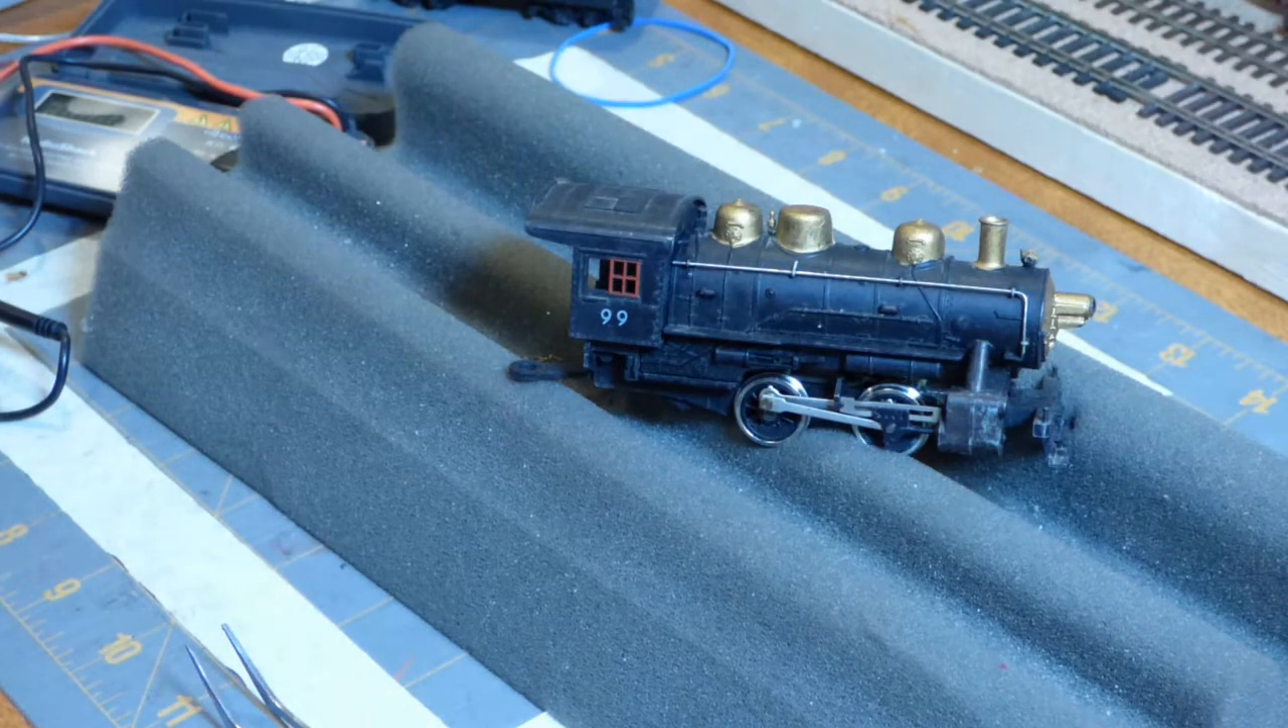And so I decided to work on Gold Dome, and all I've done so far is remove the tender so that I can work better on the unit itself.